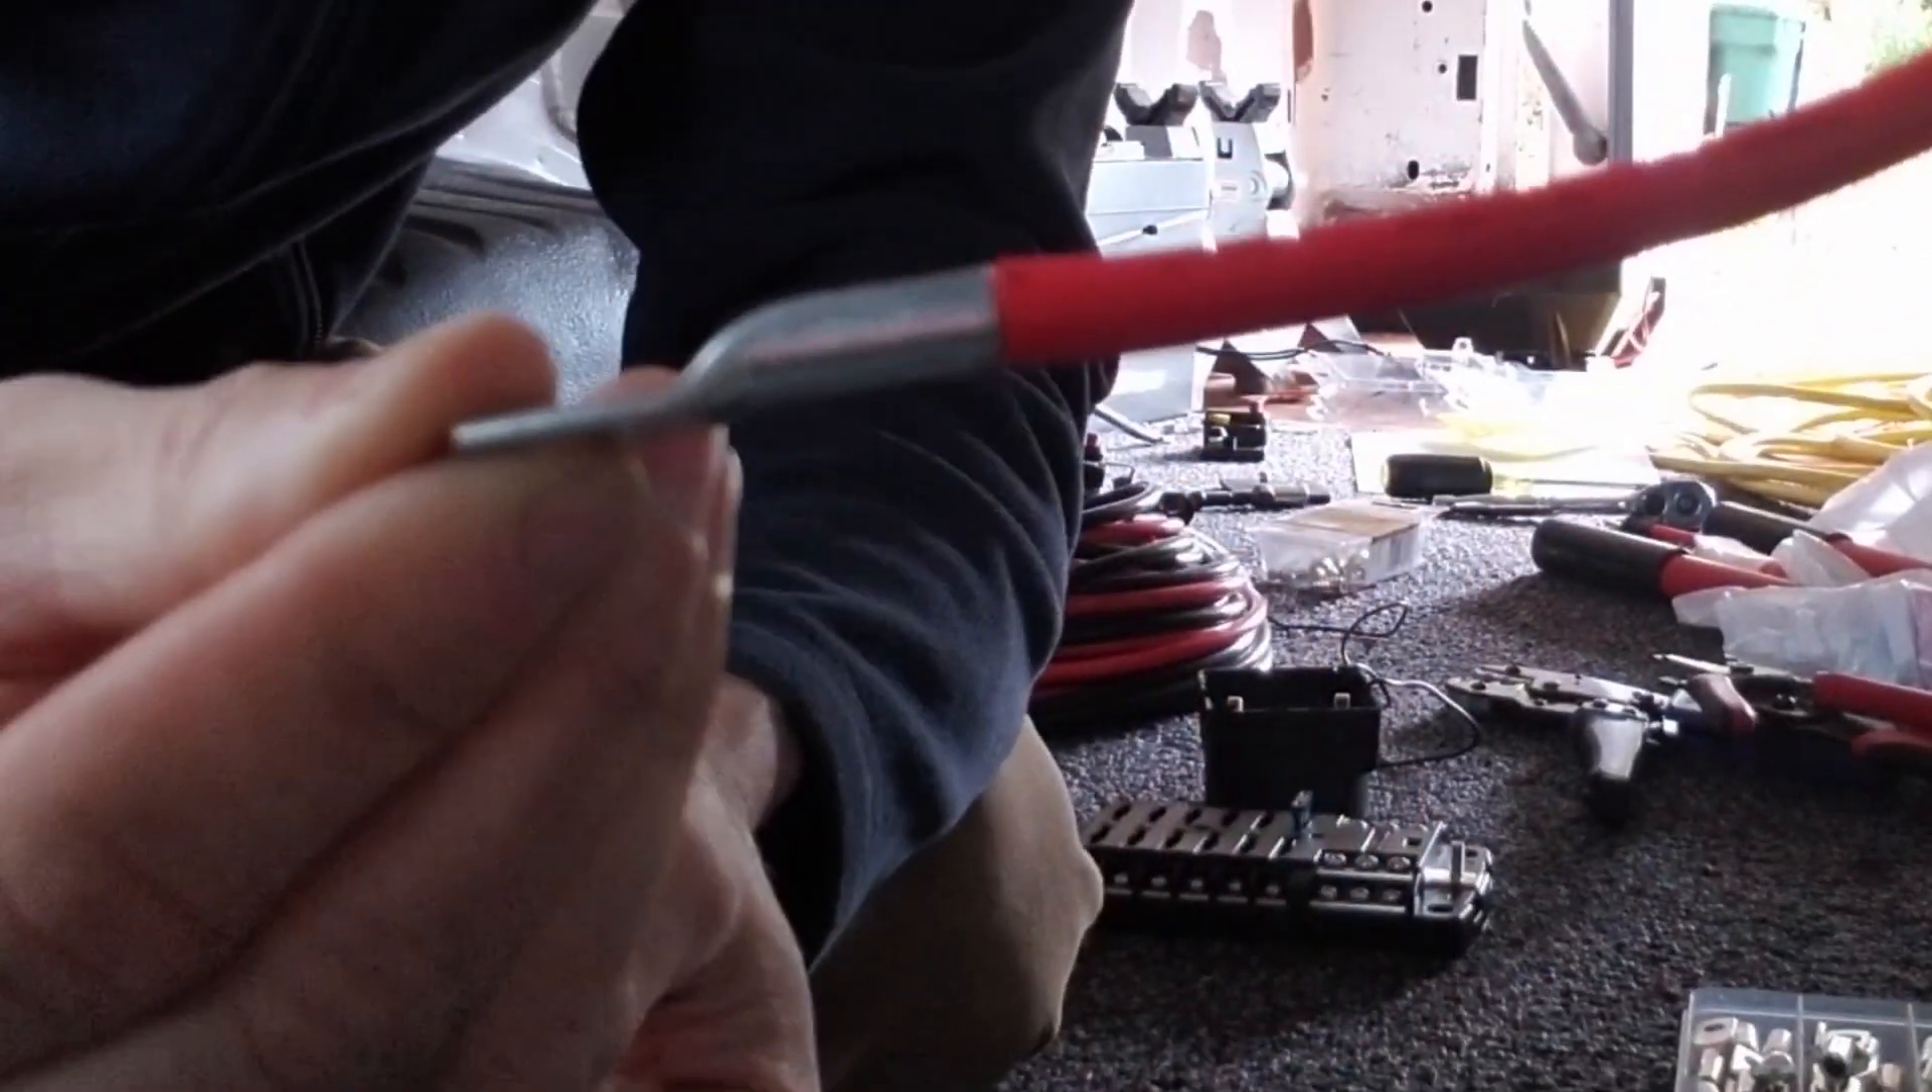We can see no gaps between the lug connector and the wire.